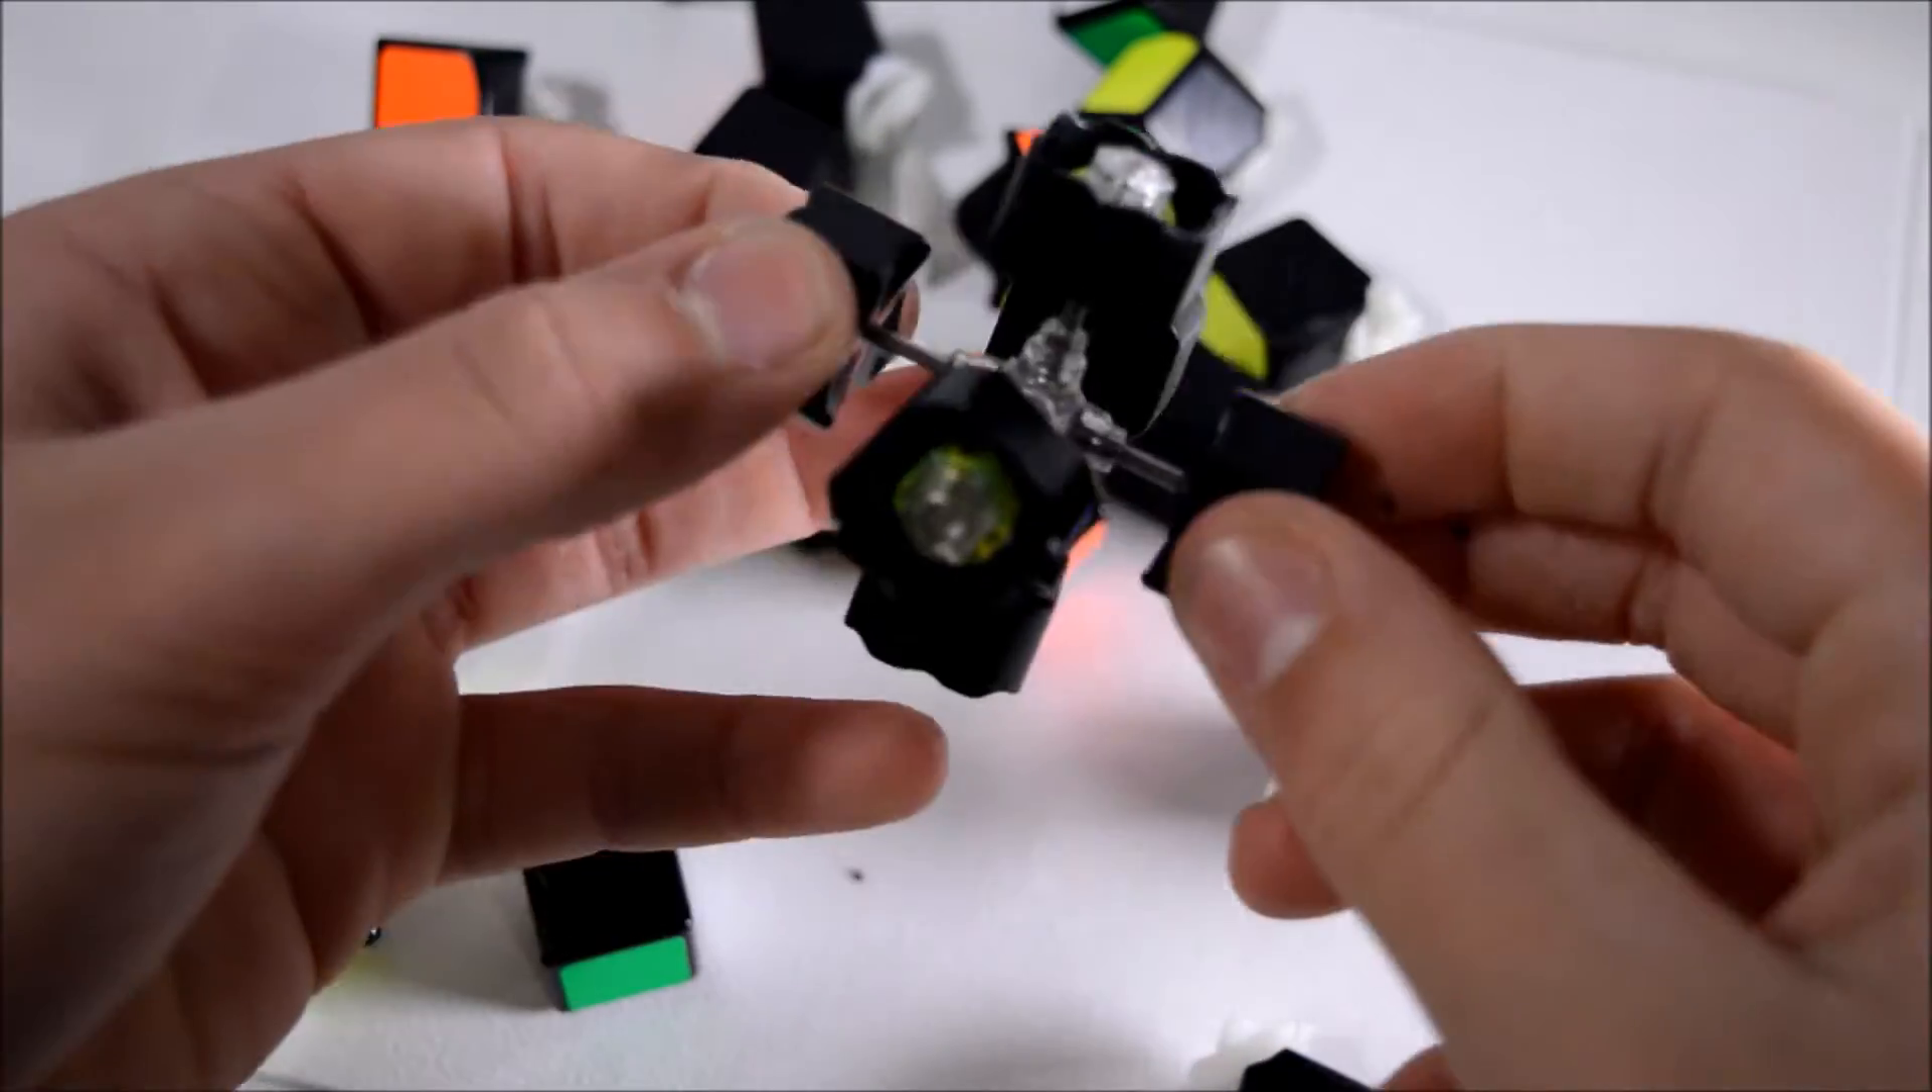Okay so I've got my cube disassembled and you should as well.